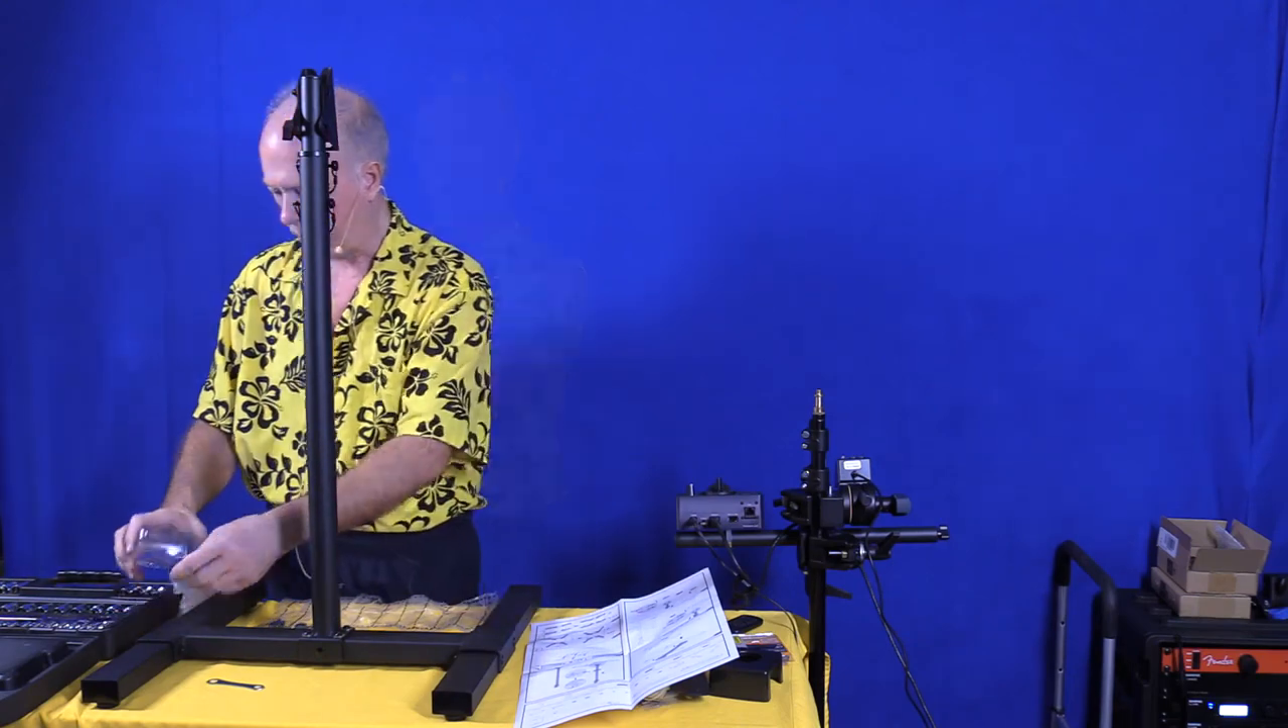Okay, that gets the base assembled. This is nice and solid.